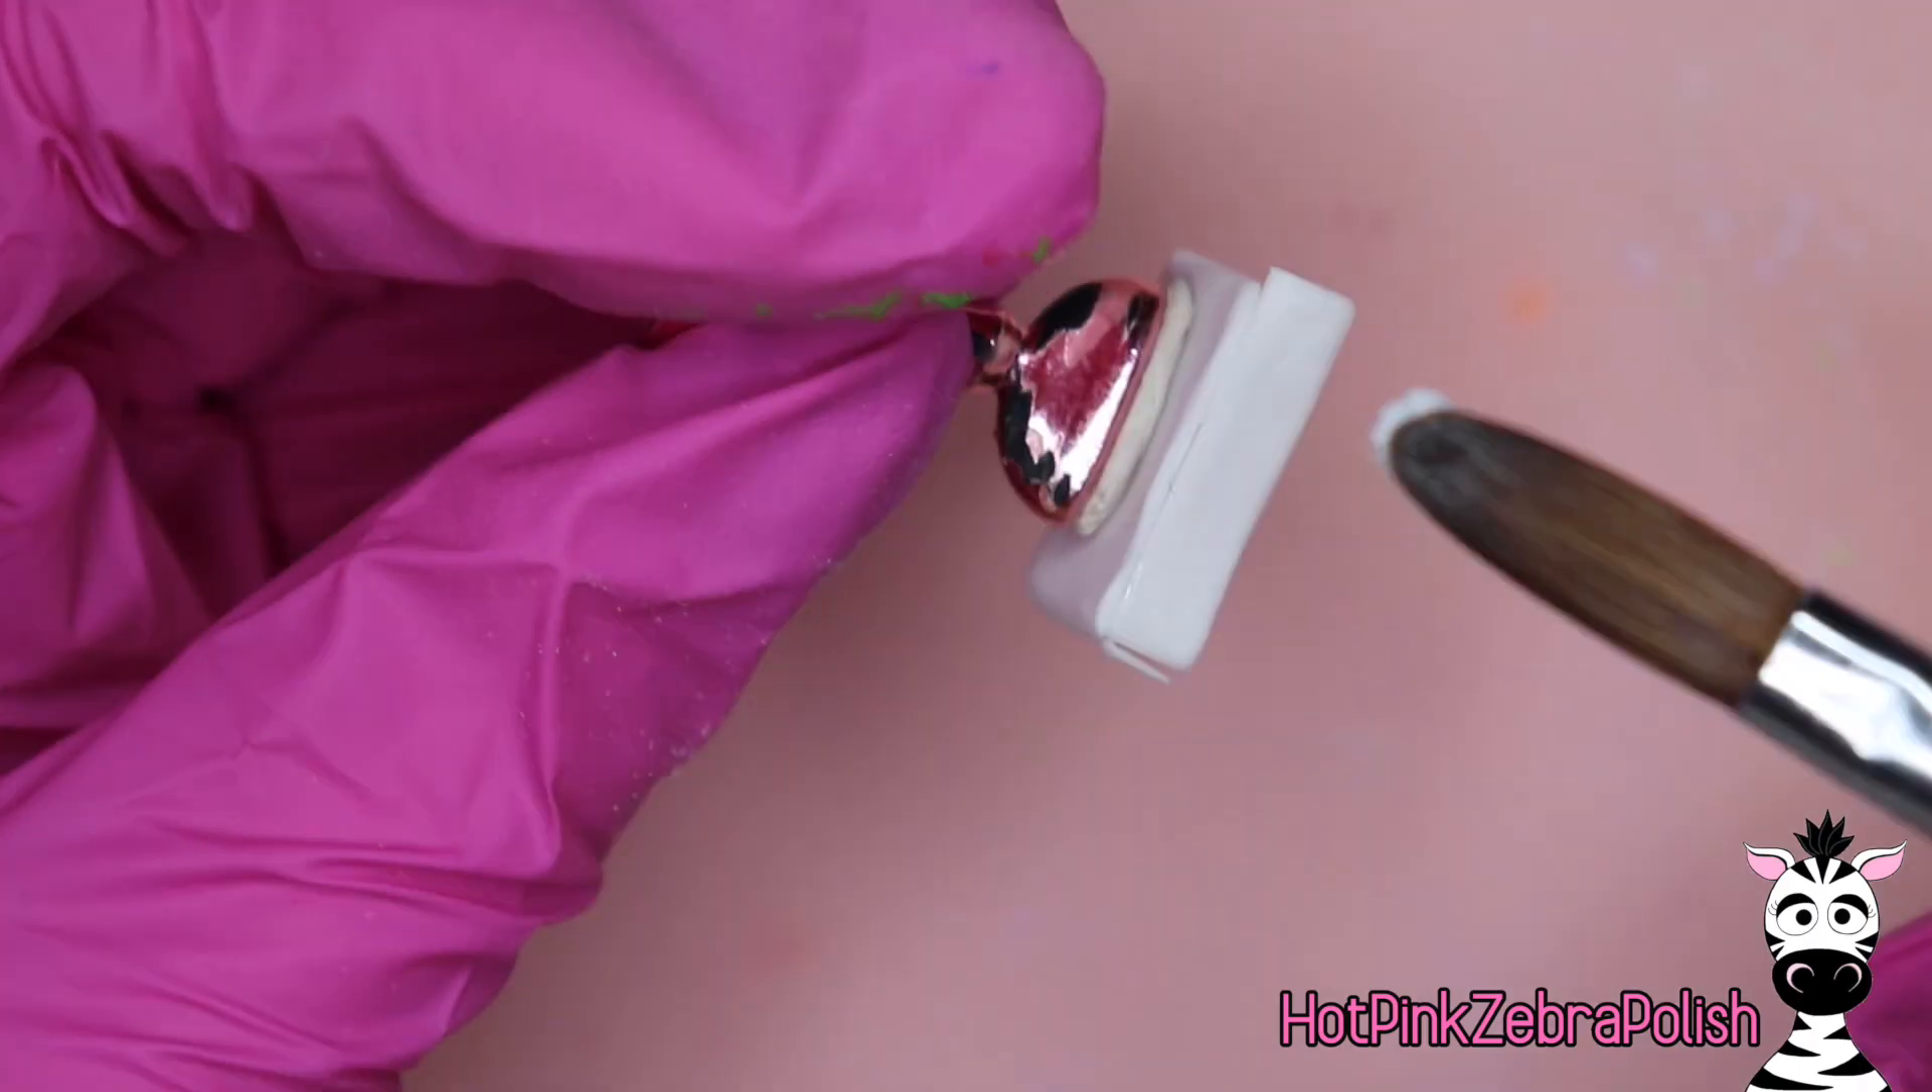As you're gluing them, even on mine, you can easily see right now that the edges aren't completely flush.